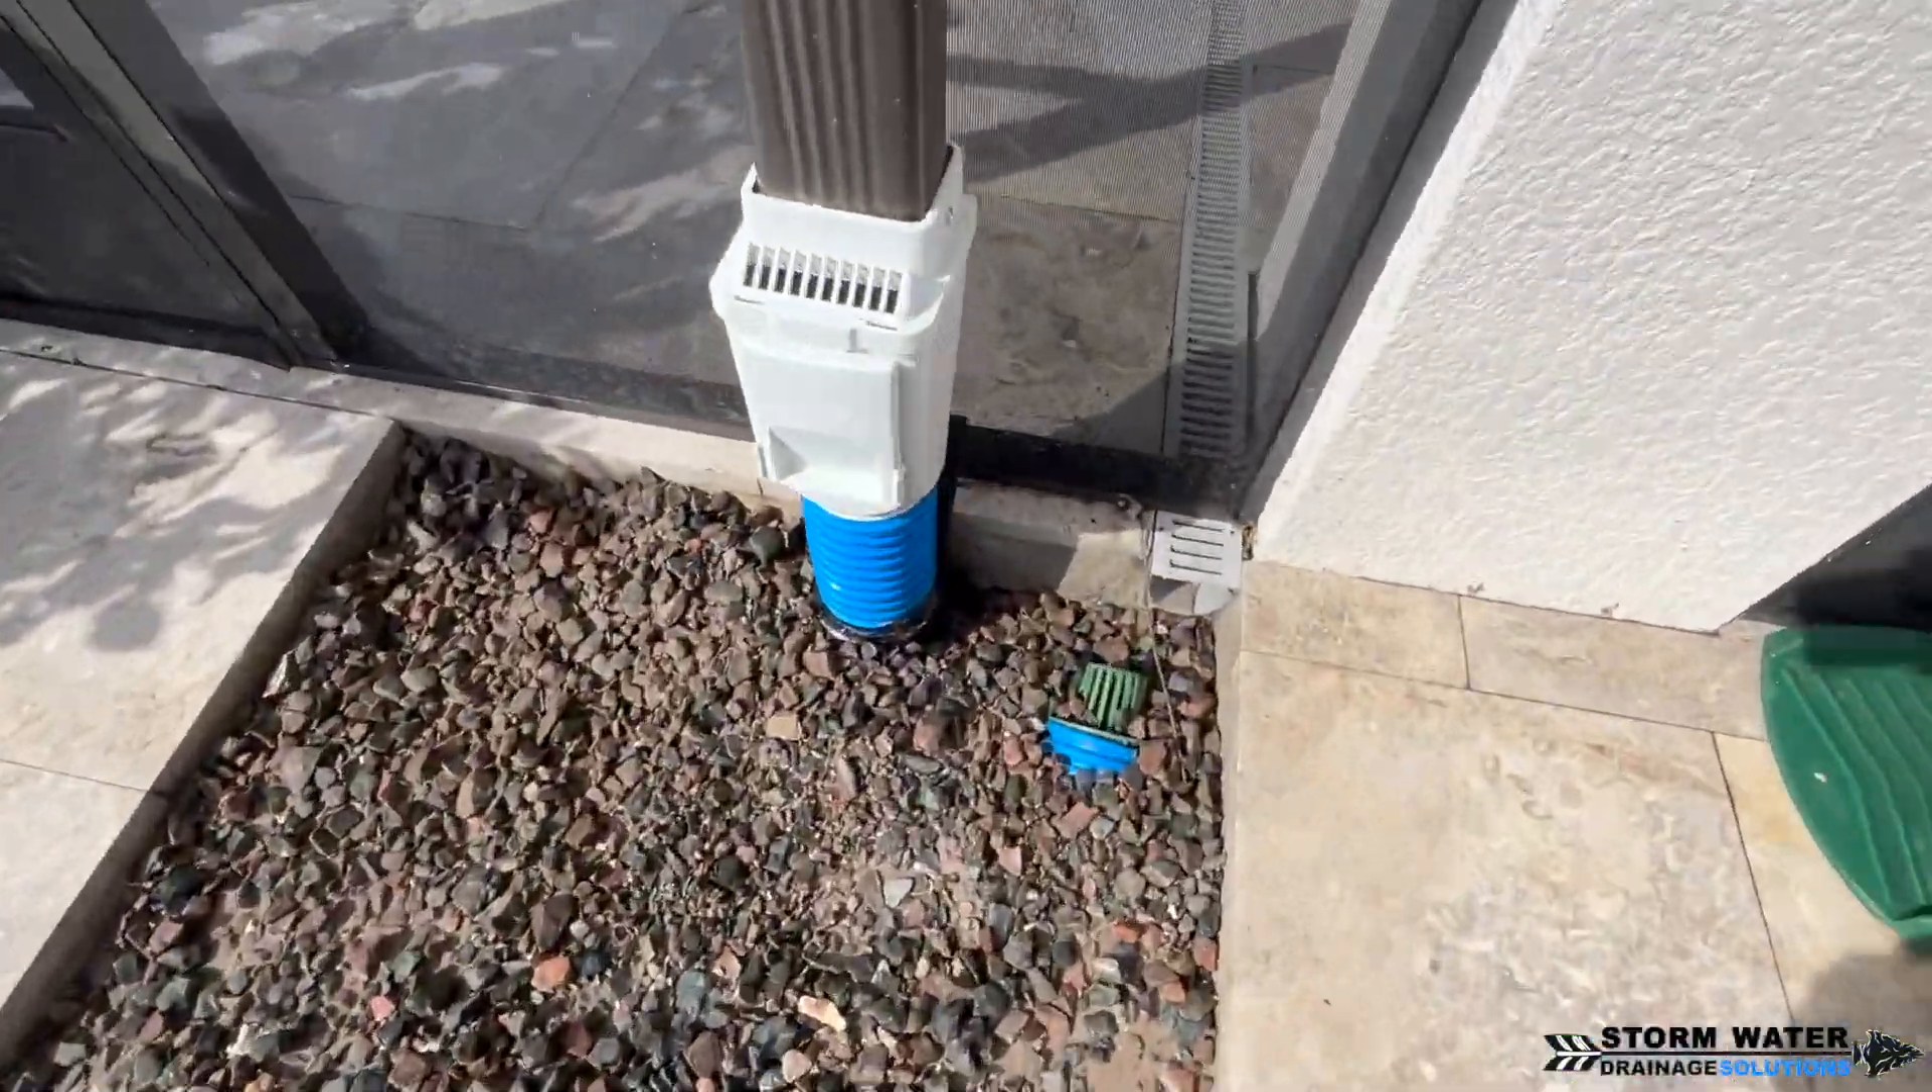But as you can see, we got the leaf filter installed here and I think we're pretty good.